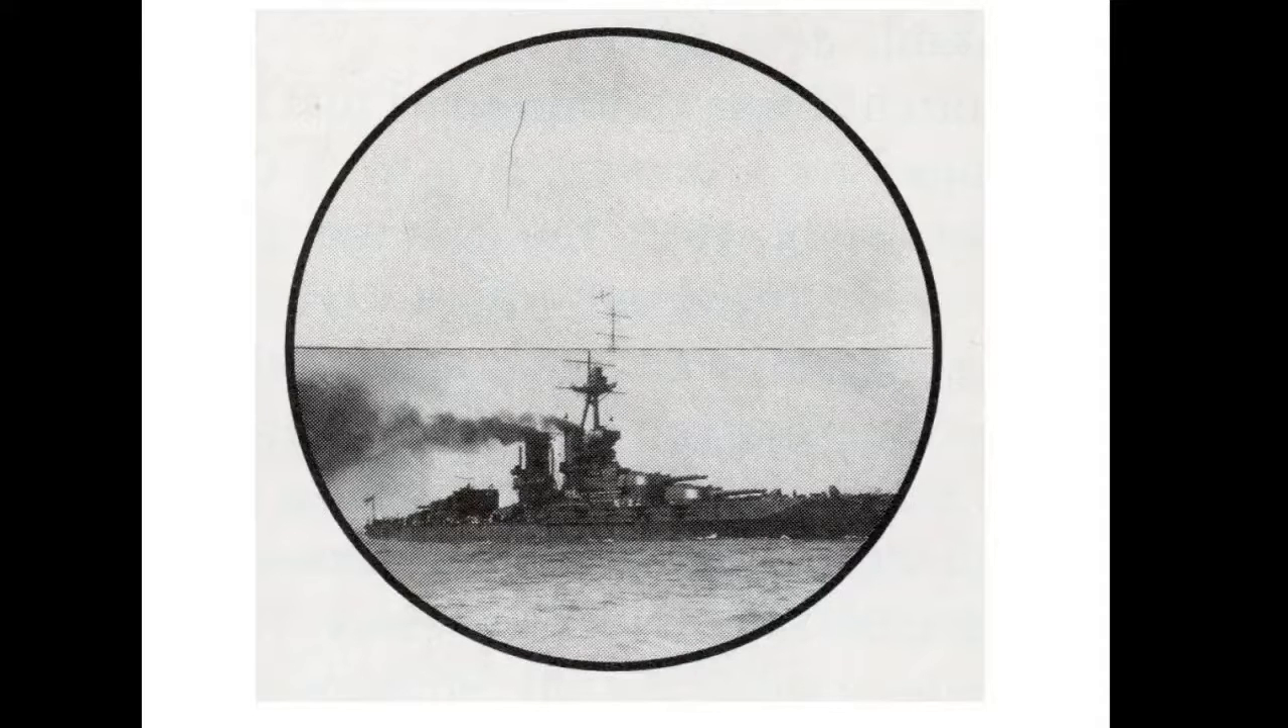And as you can see the top part of the mast is not quite lined up with the rest of the mast.